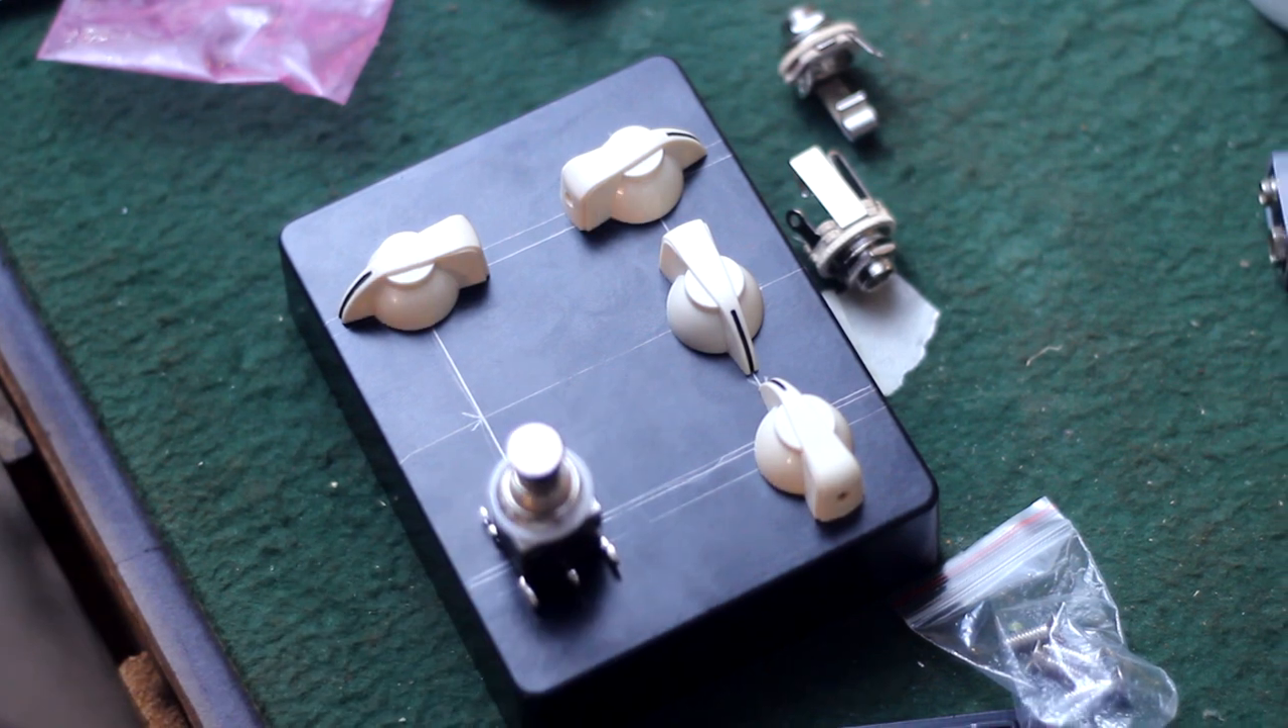Mark those lines out with a straight edge and now we got a good grid. Lay everything up on there and you see nothing interferes with each other, nothing sticks off the edge.